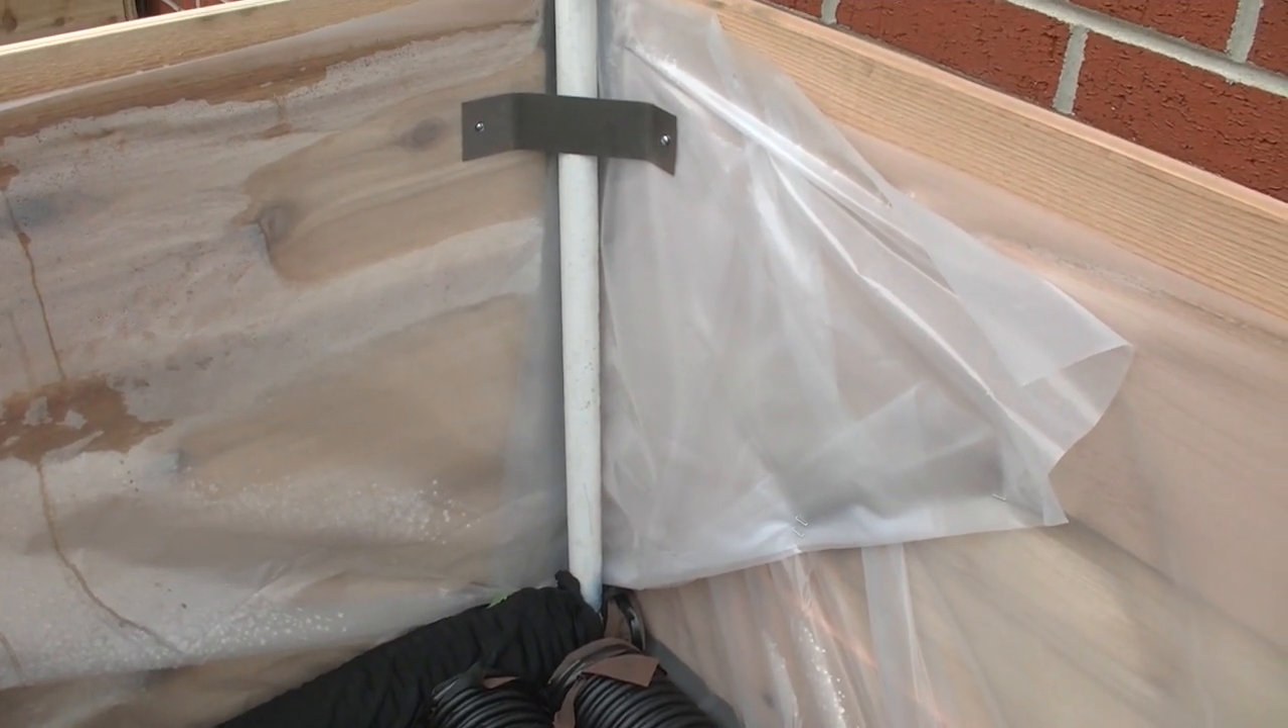And in this case, uh, these, I just made sure that tube stayed in there with just a piece of piece of sheet metal screwed into the side.